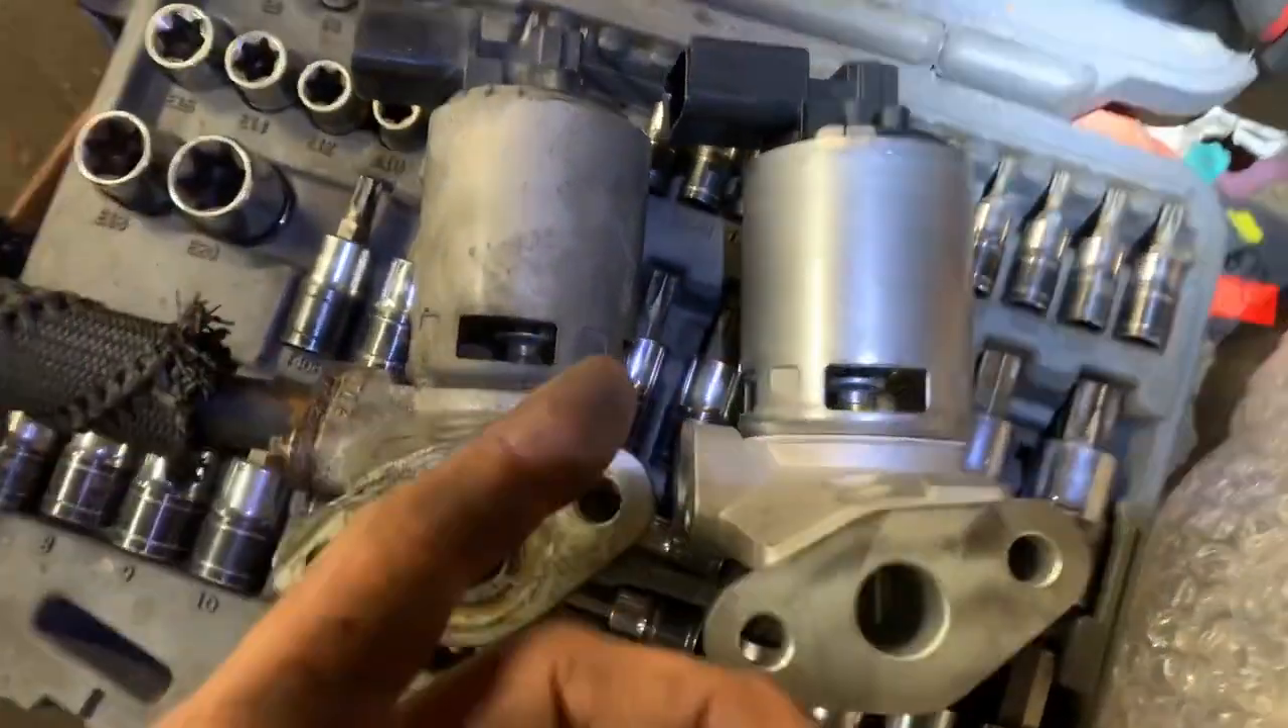Now that we've got our EGR off, we can actually visually inspect it through the windows.